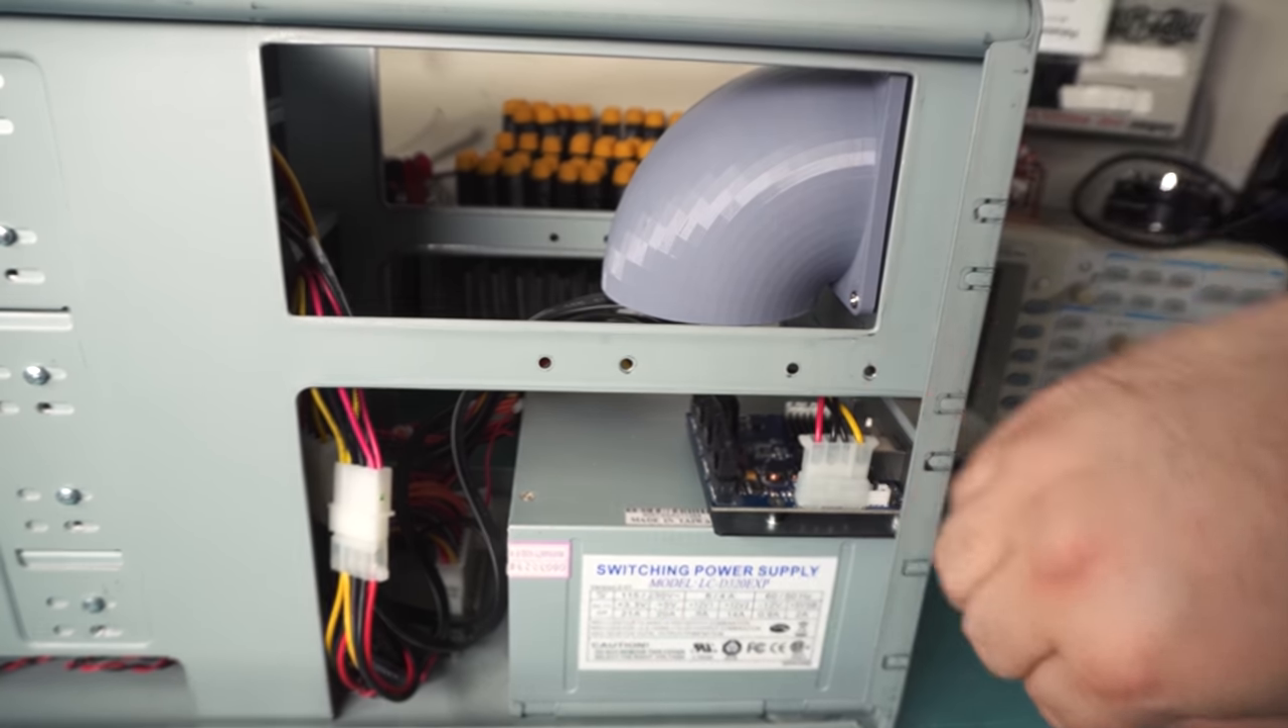Okay i've finished all the cable management and finished installing the nice little duct.